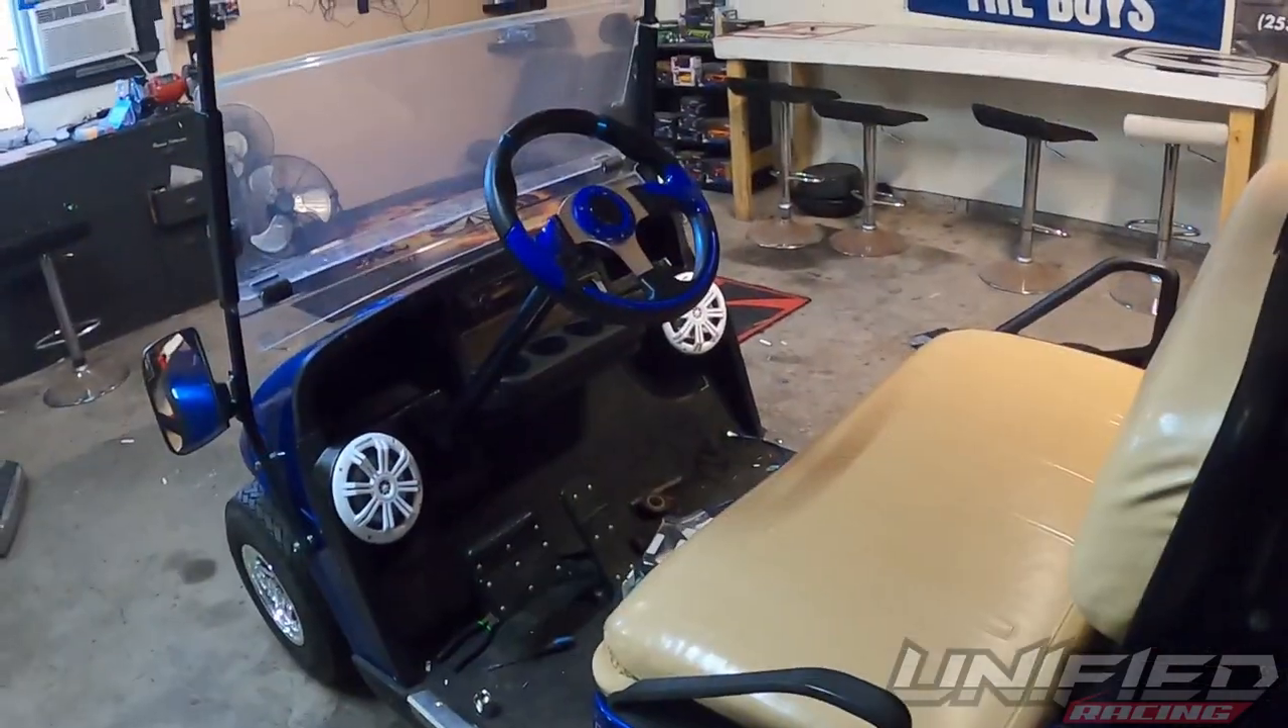All right we got everything installed the steering wheel was actually pretty easy and the armrests were even easier.